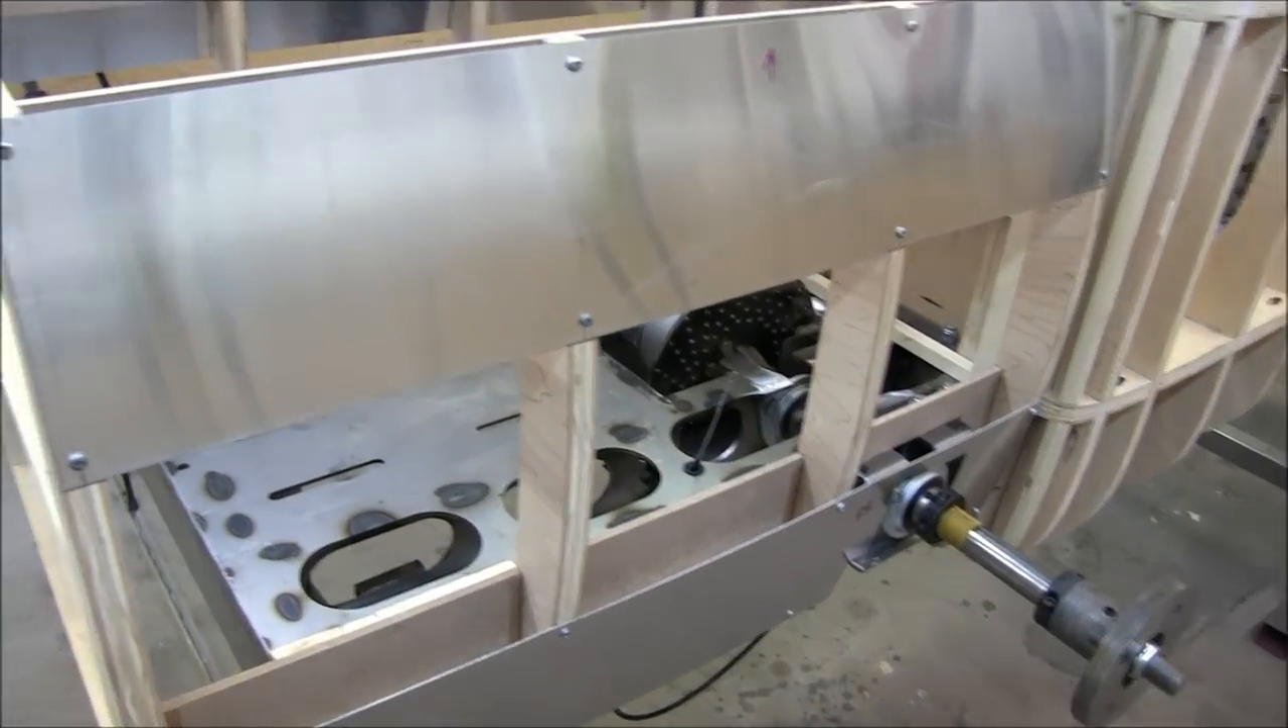I've attached the top and bottom piece to the wood buck and that wood buck is going to come in handy because it will hold these pieces in place until I can rivet them together.